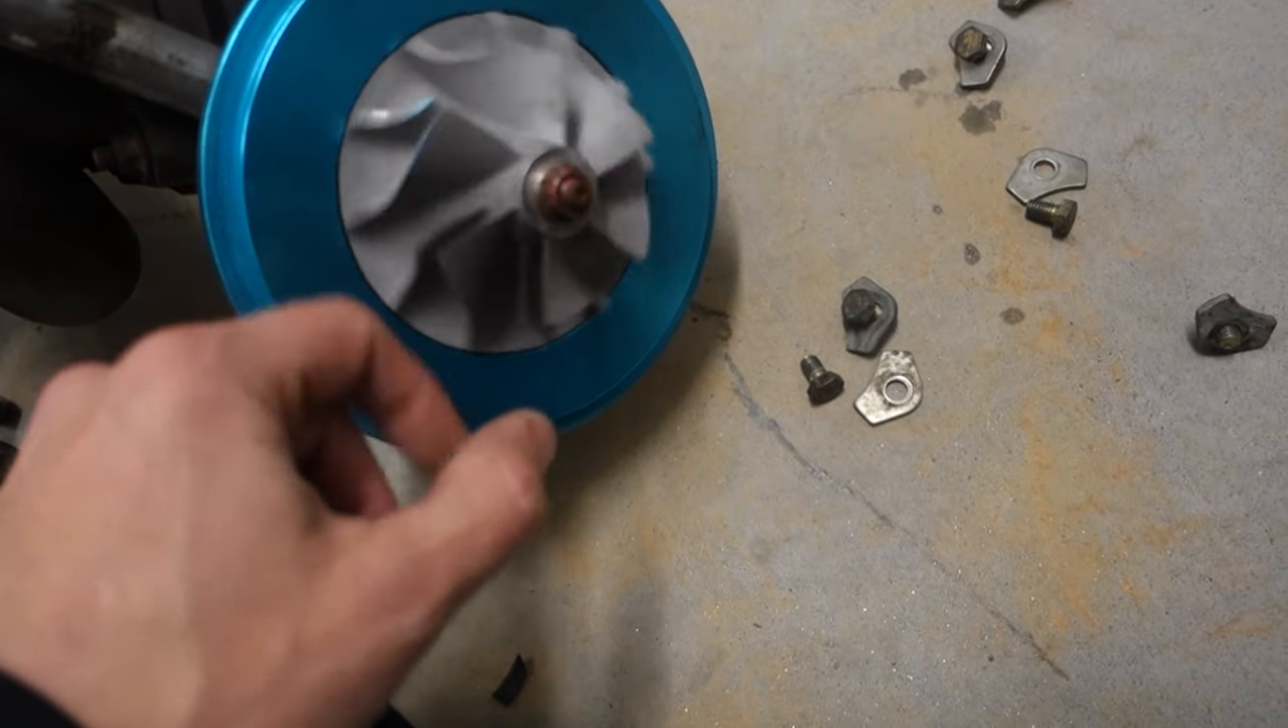We got the turbo compressor housing off.